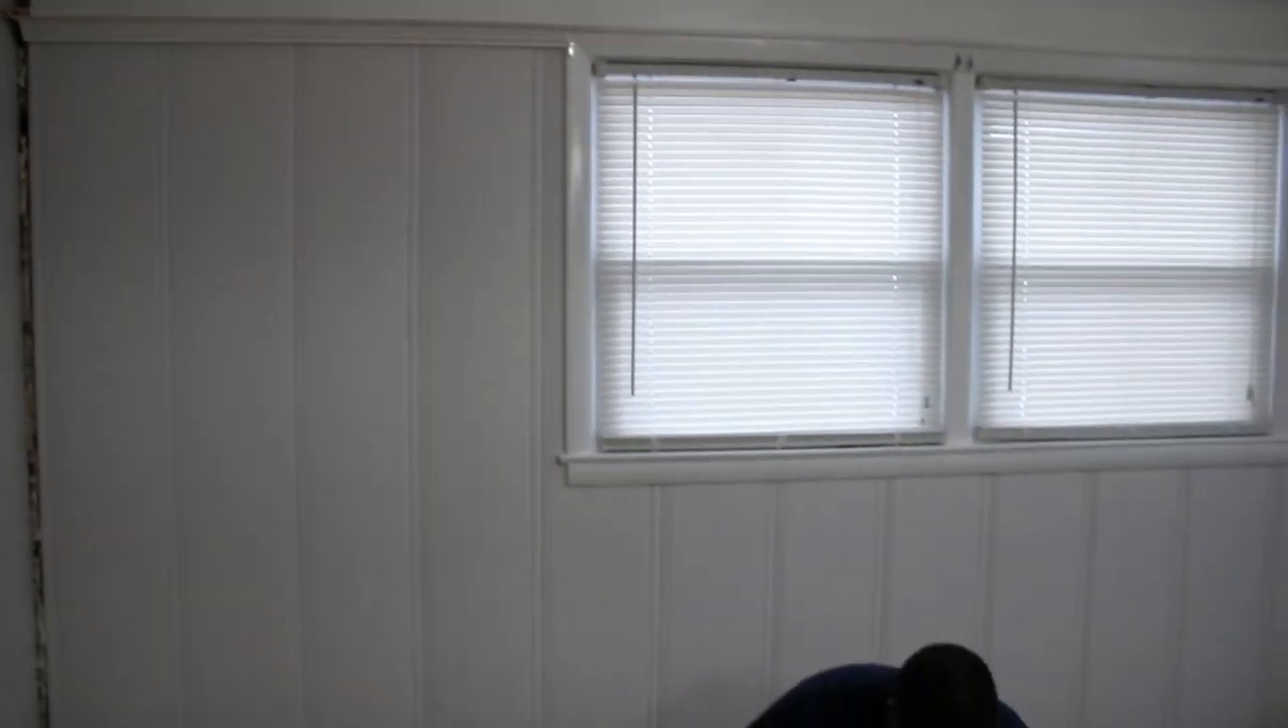We still have to fill in these gaps here where the walls come together.